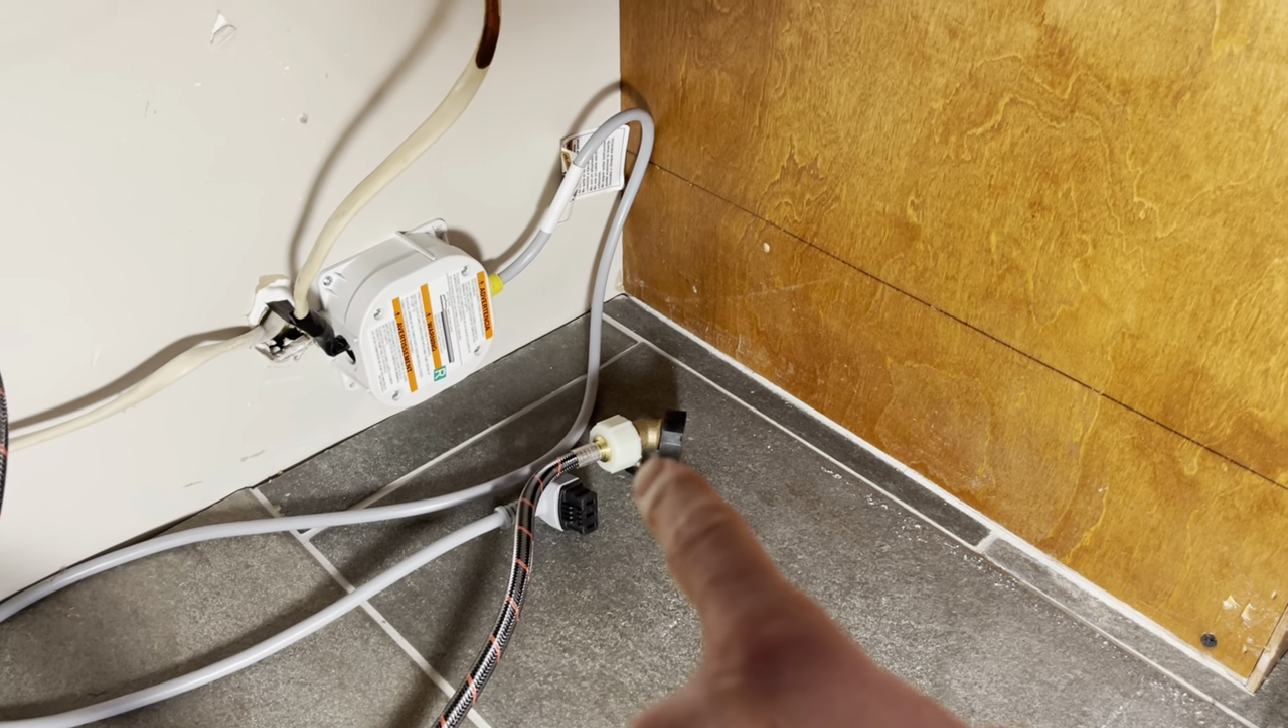I just put a ball valve cap on the end here so that I didn't have continuous water leaking.